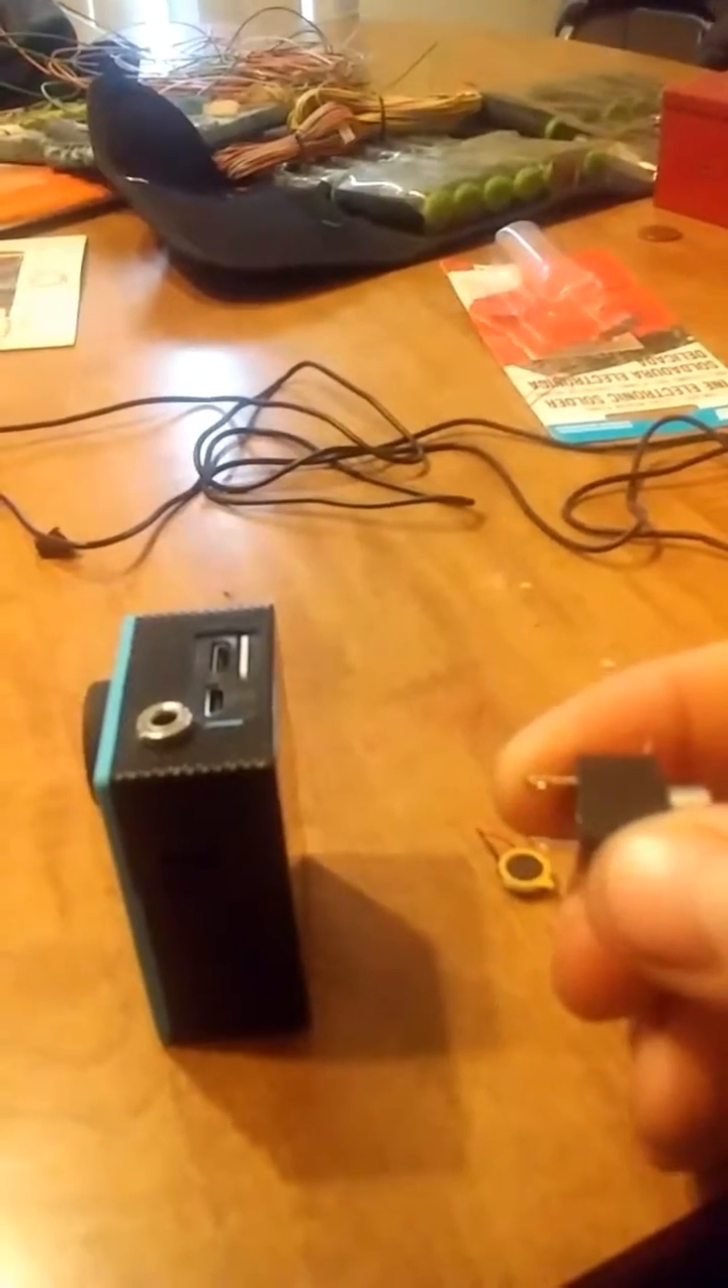There as you can see the finished product mic jack is installed right there.